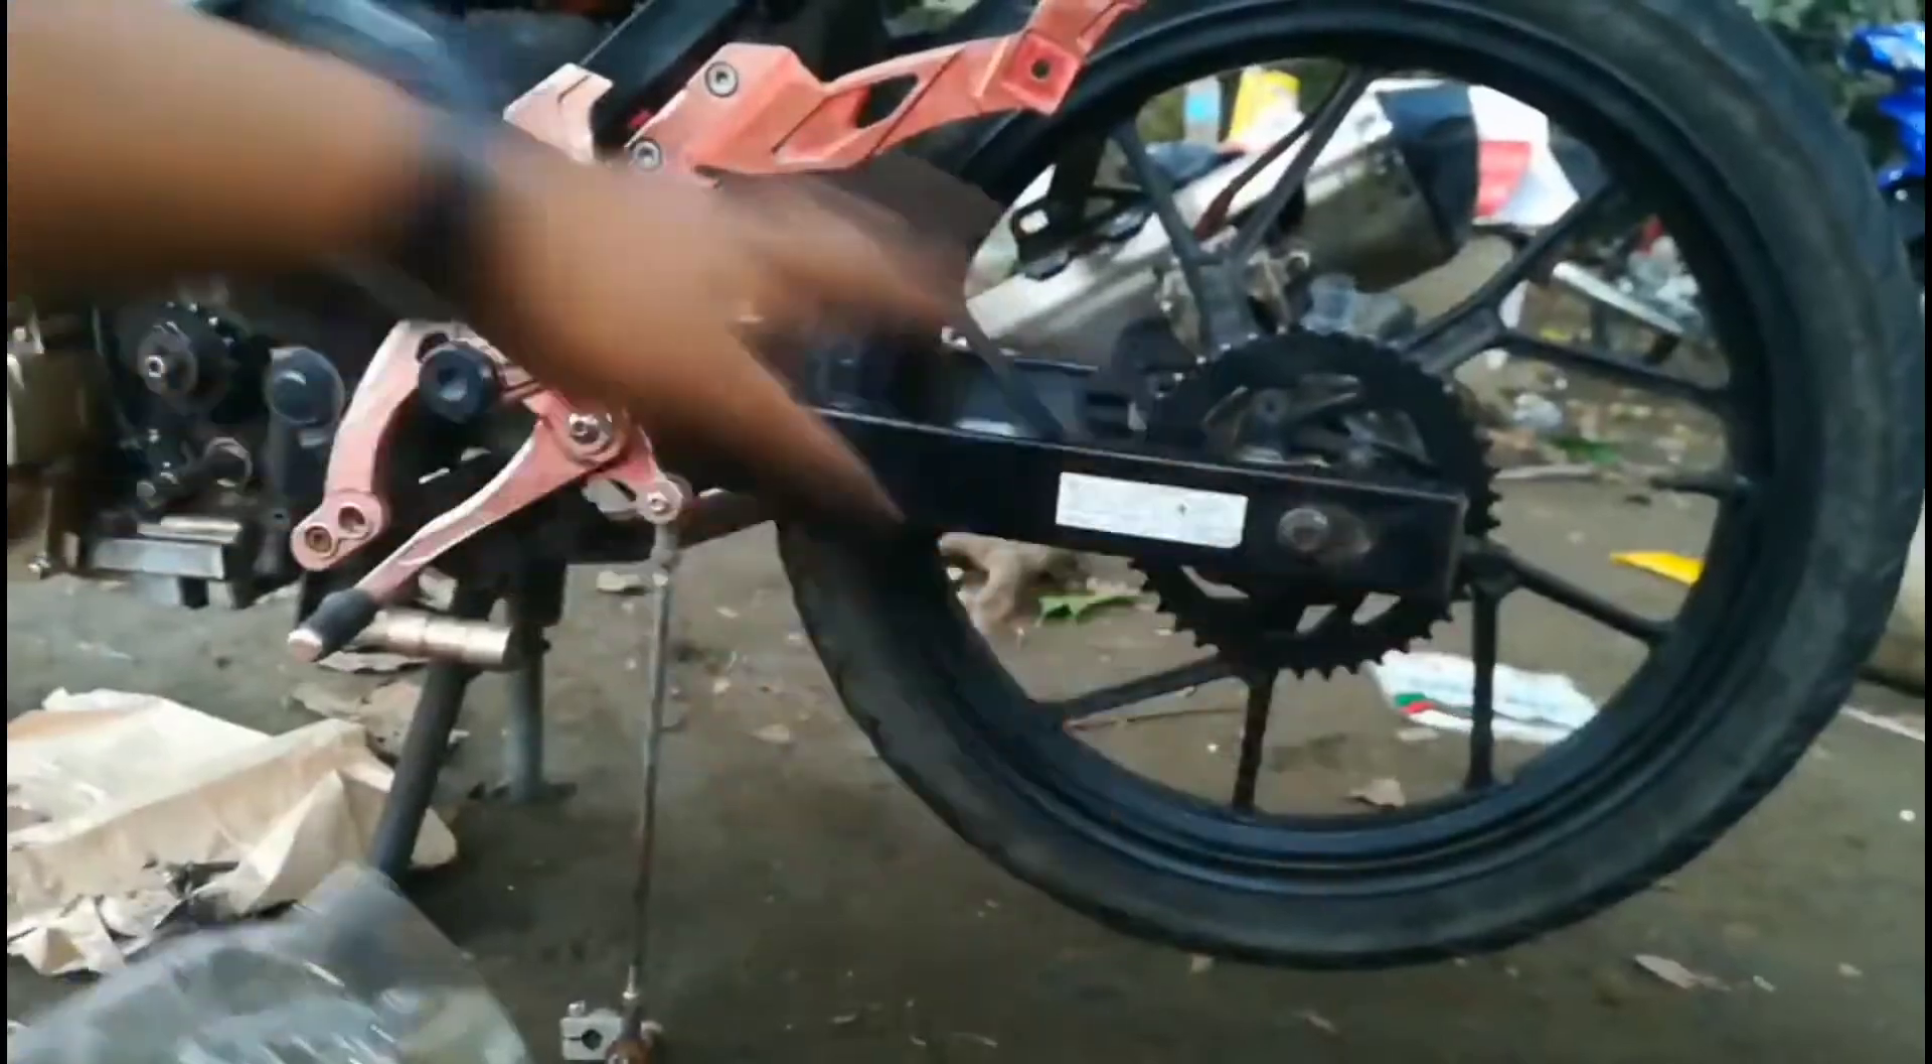Dahil nakabit na natin Yung sprocket nya Ikakabit naman natin Yung kadena.